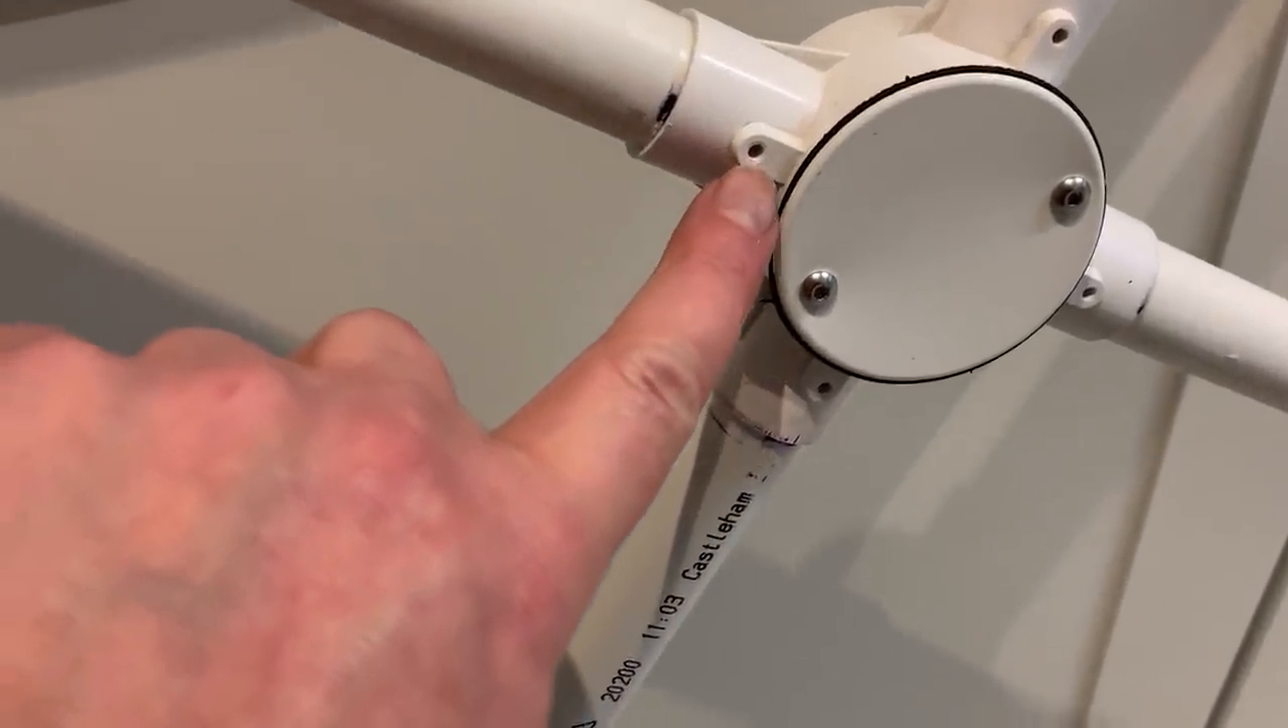And as you can see I've added a centerpiece a blanking cap over the center axle.